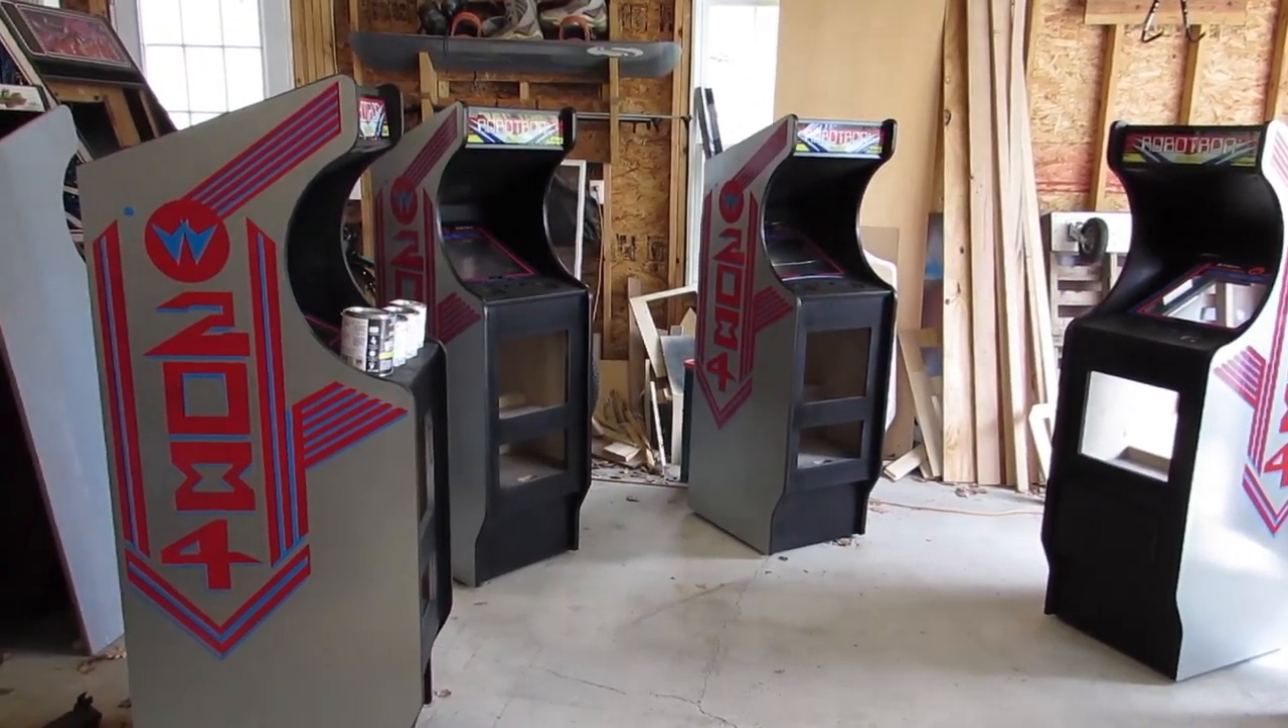As you can see, there's coin doors and things like that missing, and they'll need monitors and boards and lights and speakers and wires and all that other stuff, but they all know how to do that.